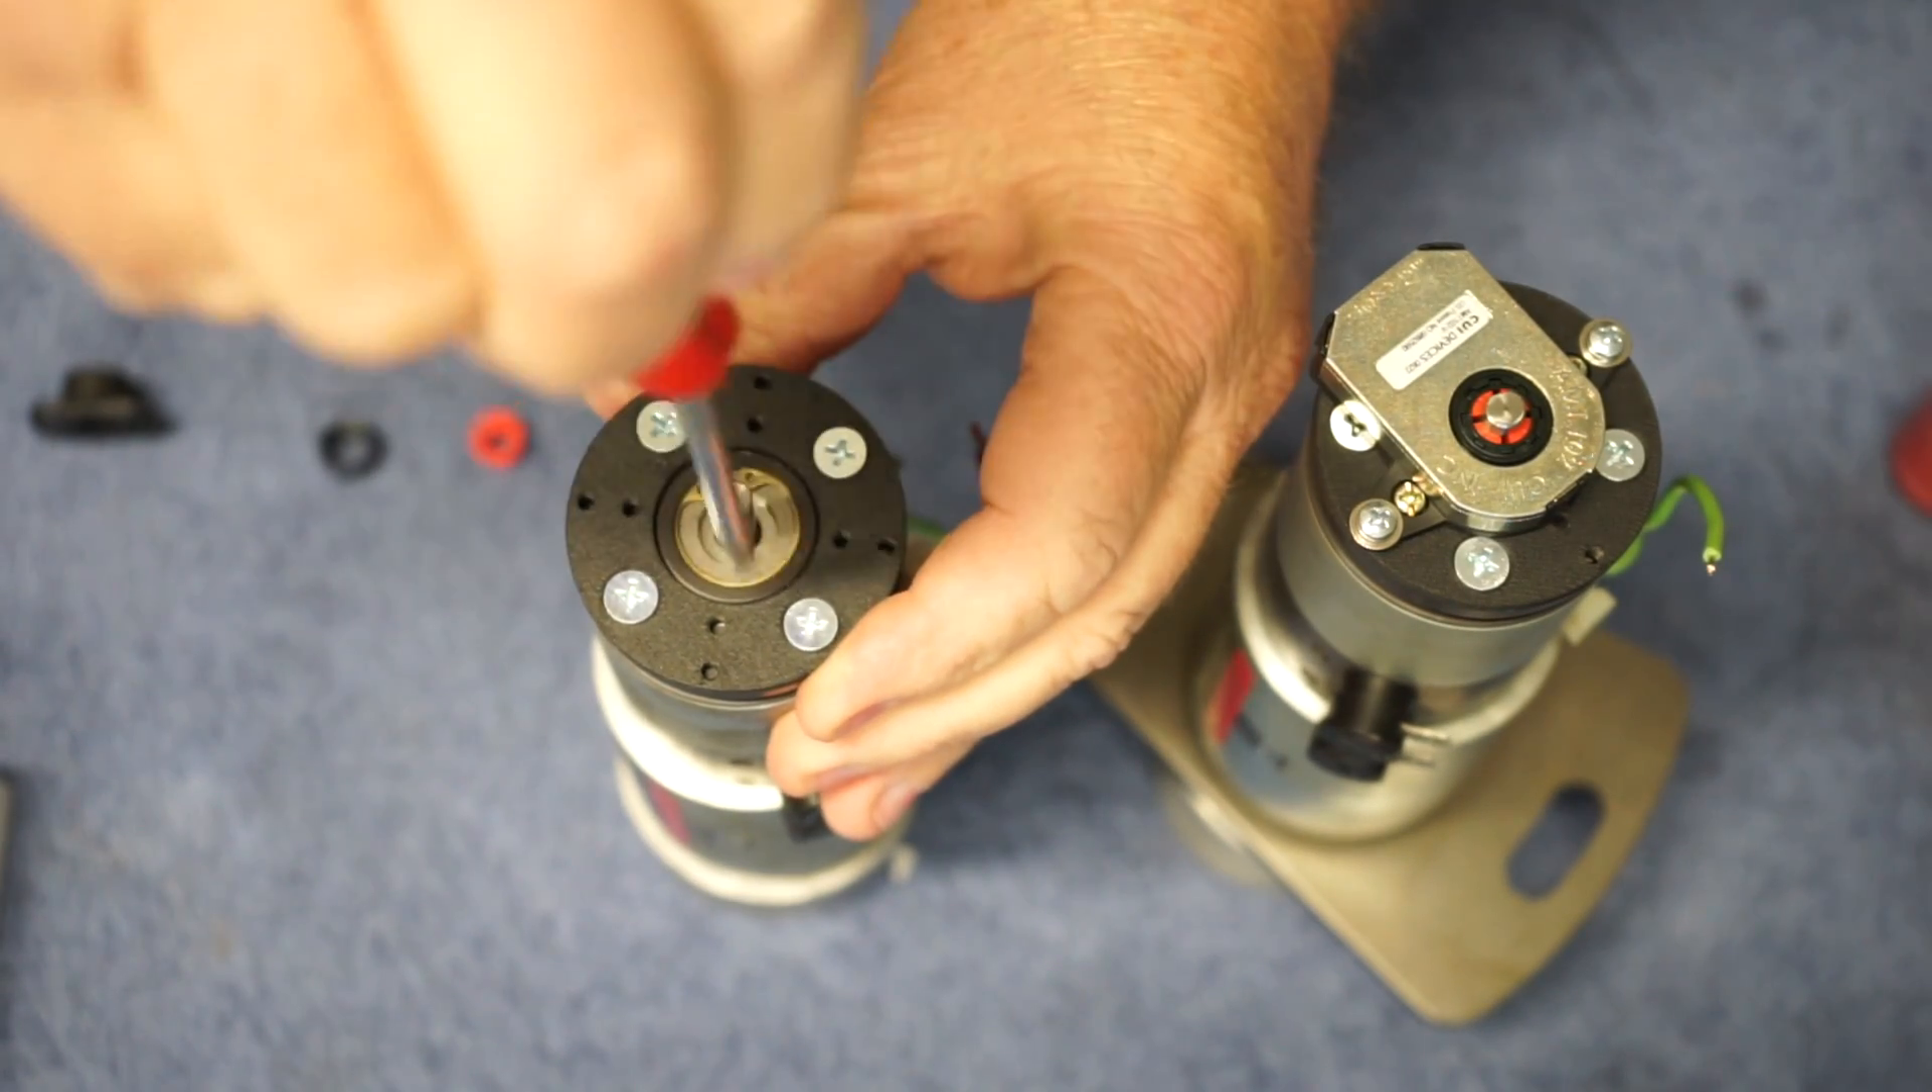Now, there's our four screws that are on. We'll just tighten those up.